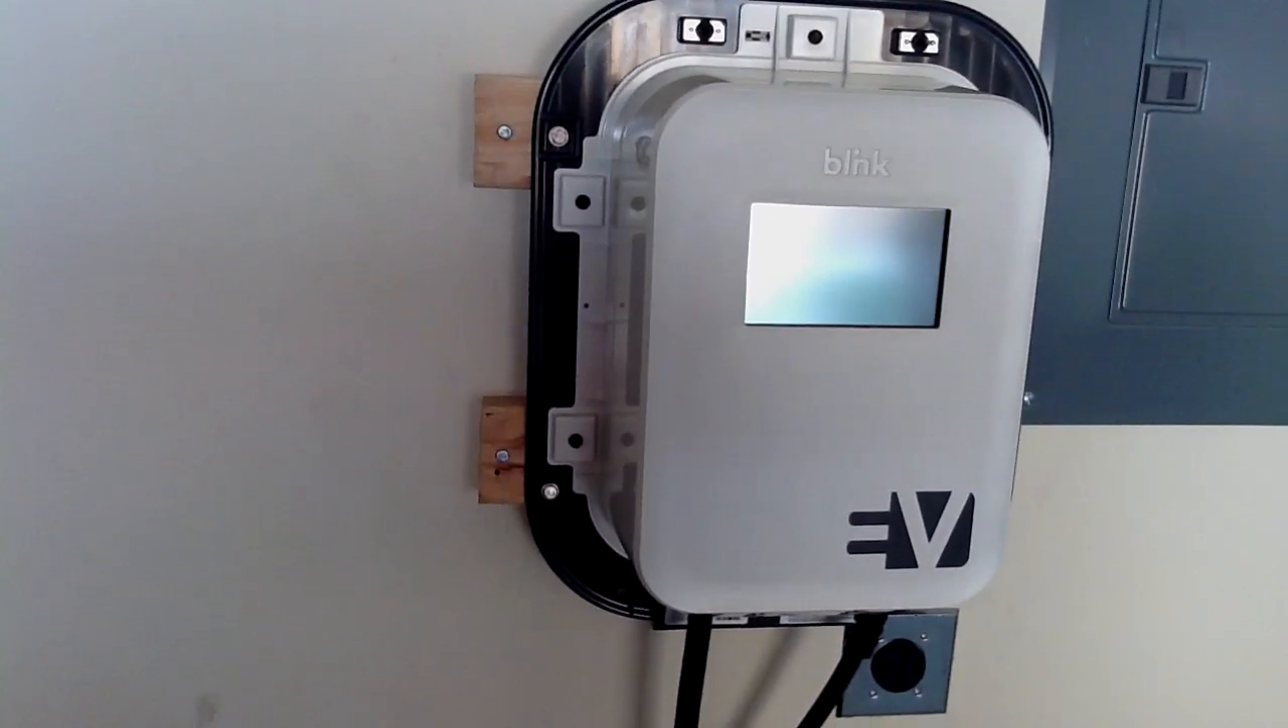I've got the blink level 2 charger up on the wall. As you can see there's a little bit of overhang with the 2x4s that I used as a mounting bracket.